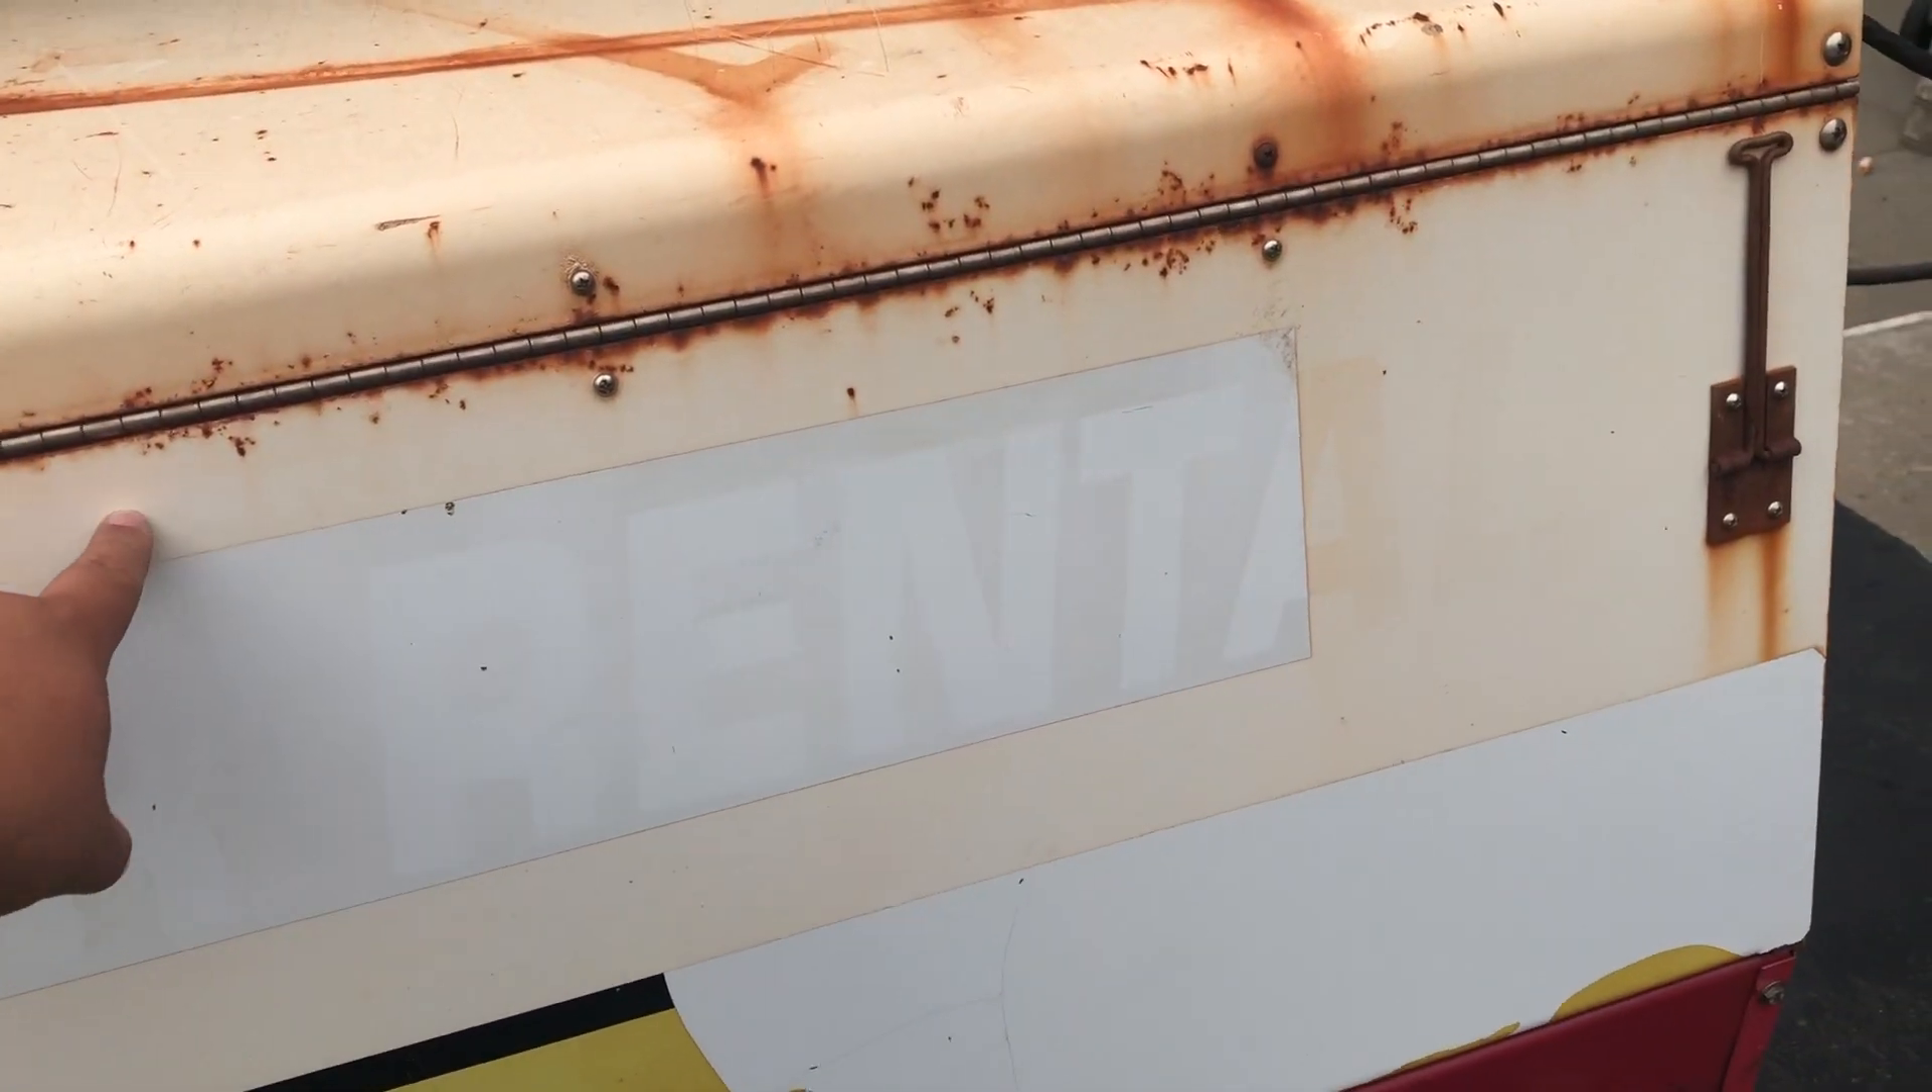You can see i started removing some of the stickers the other day.